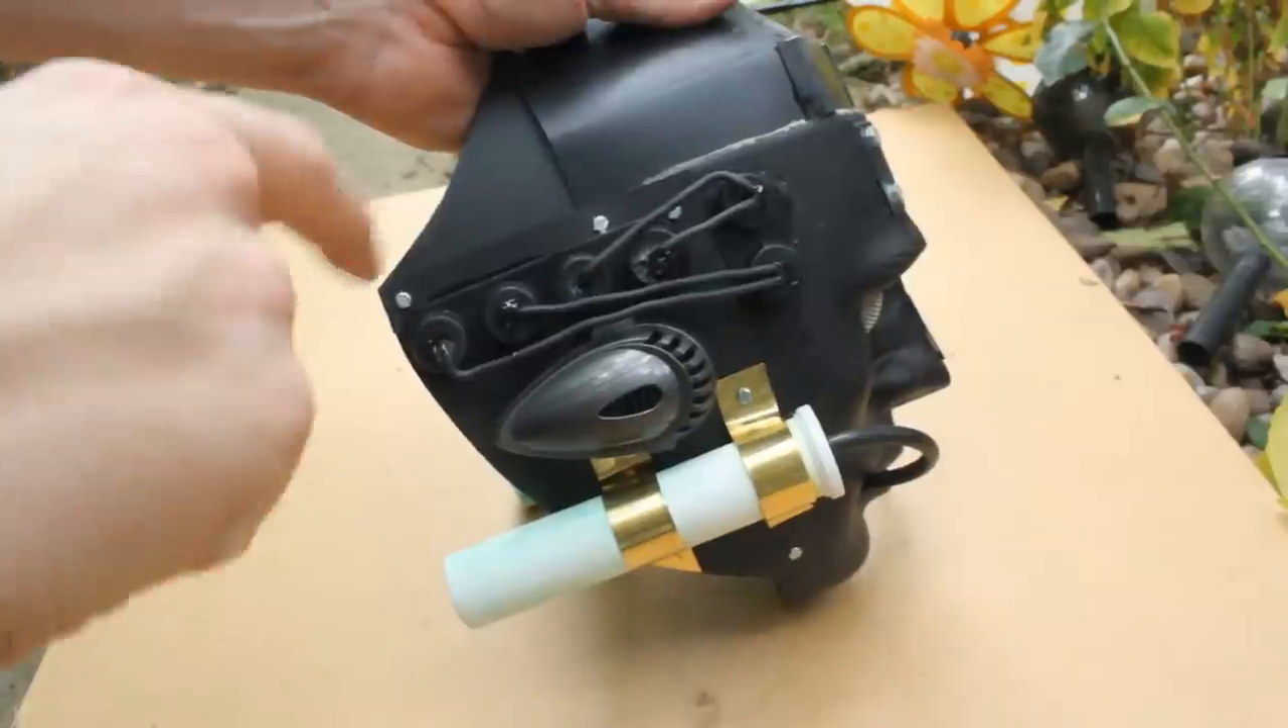I've added some plastic pieces to the side connected with some black wire.